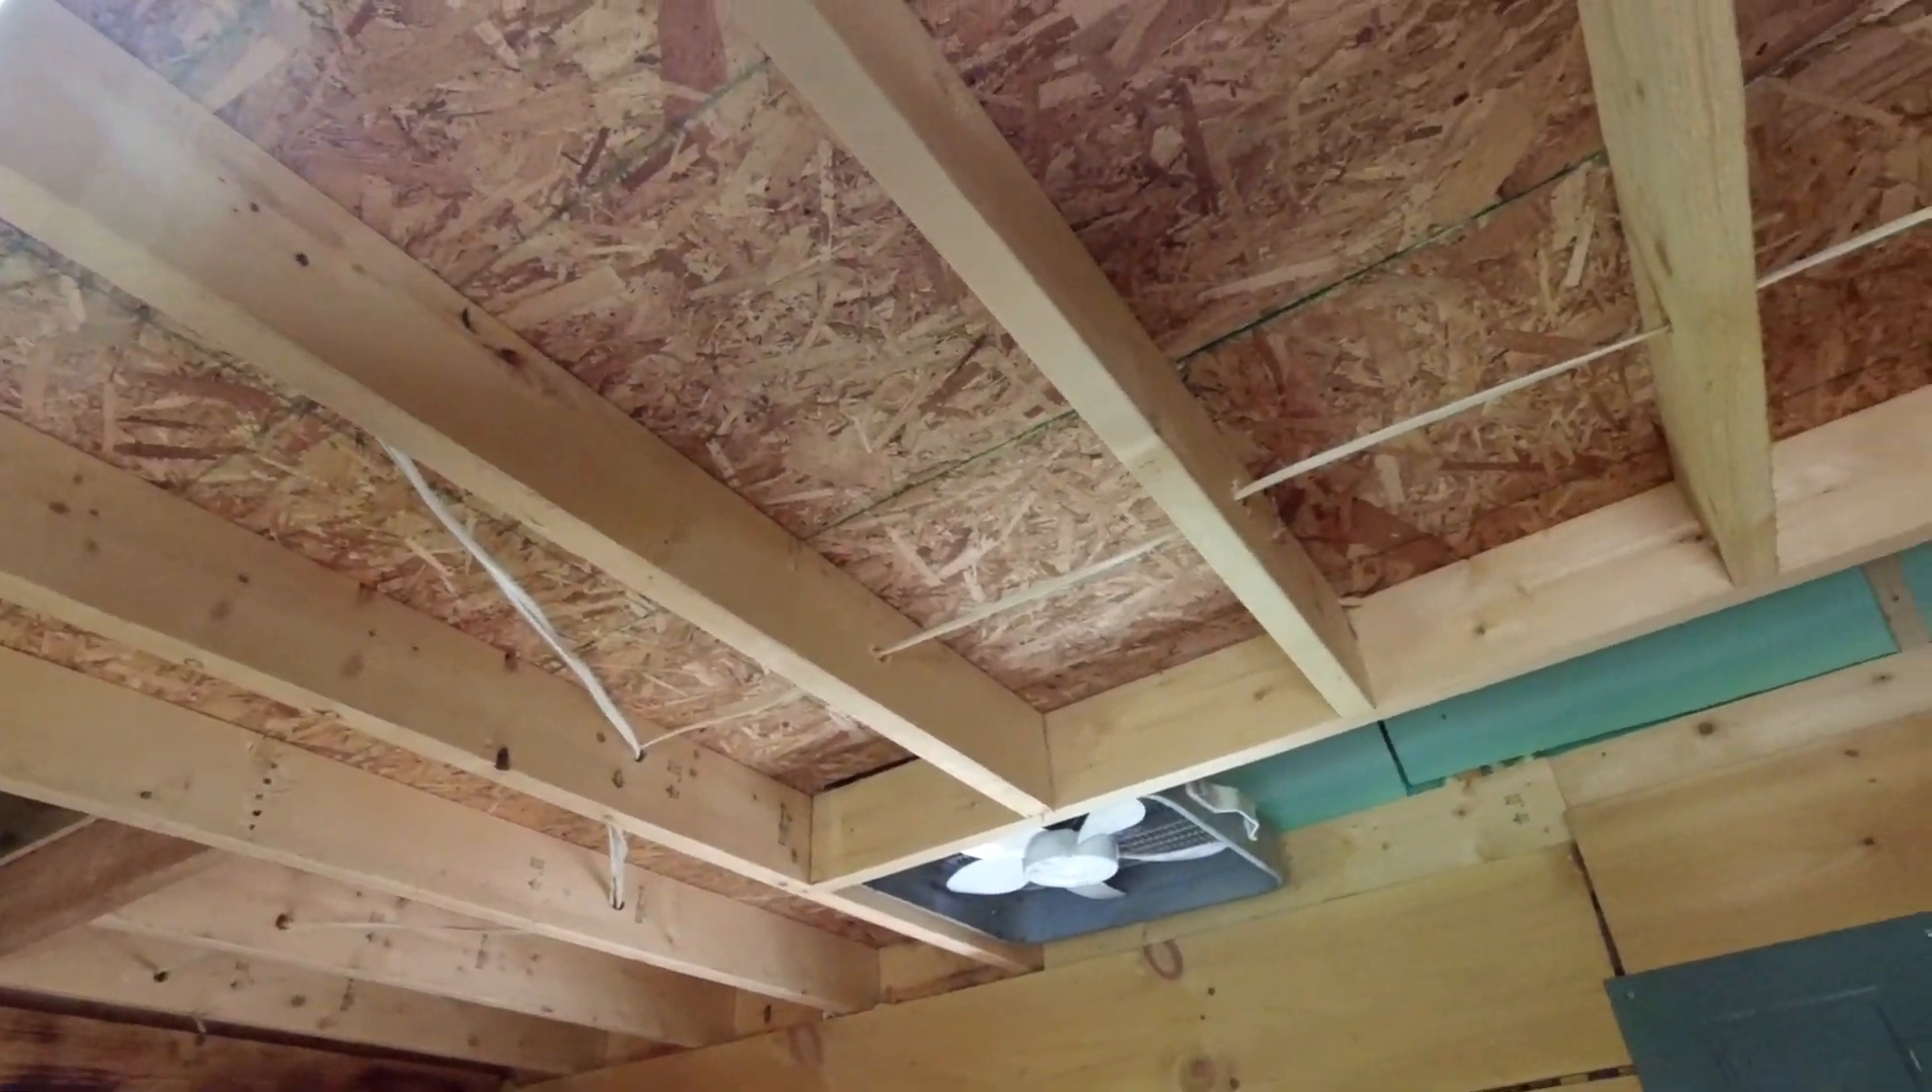You can tell there is a serious lack of ceiling and that is not permanent.